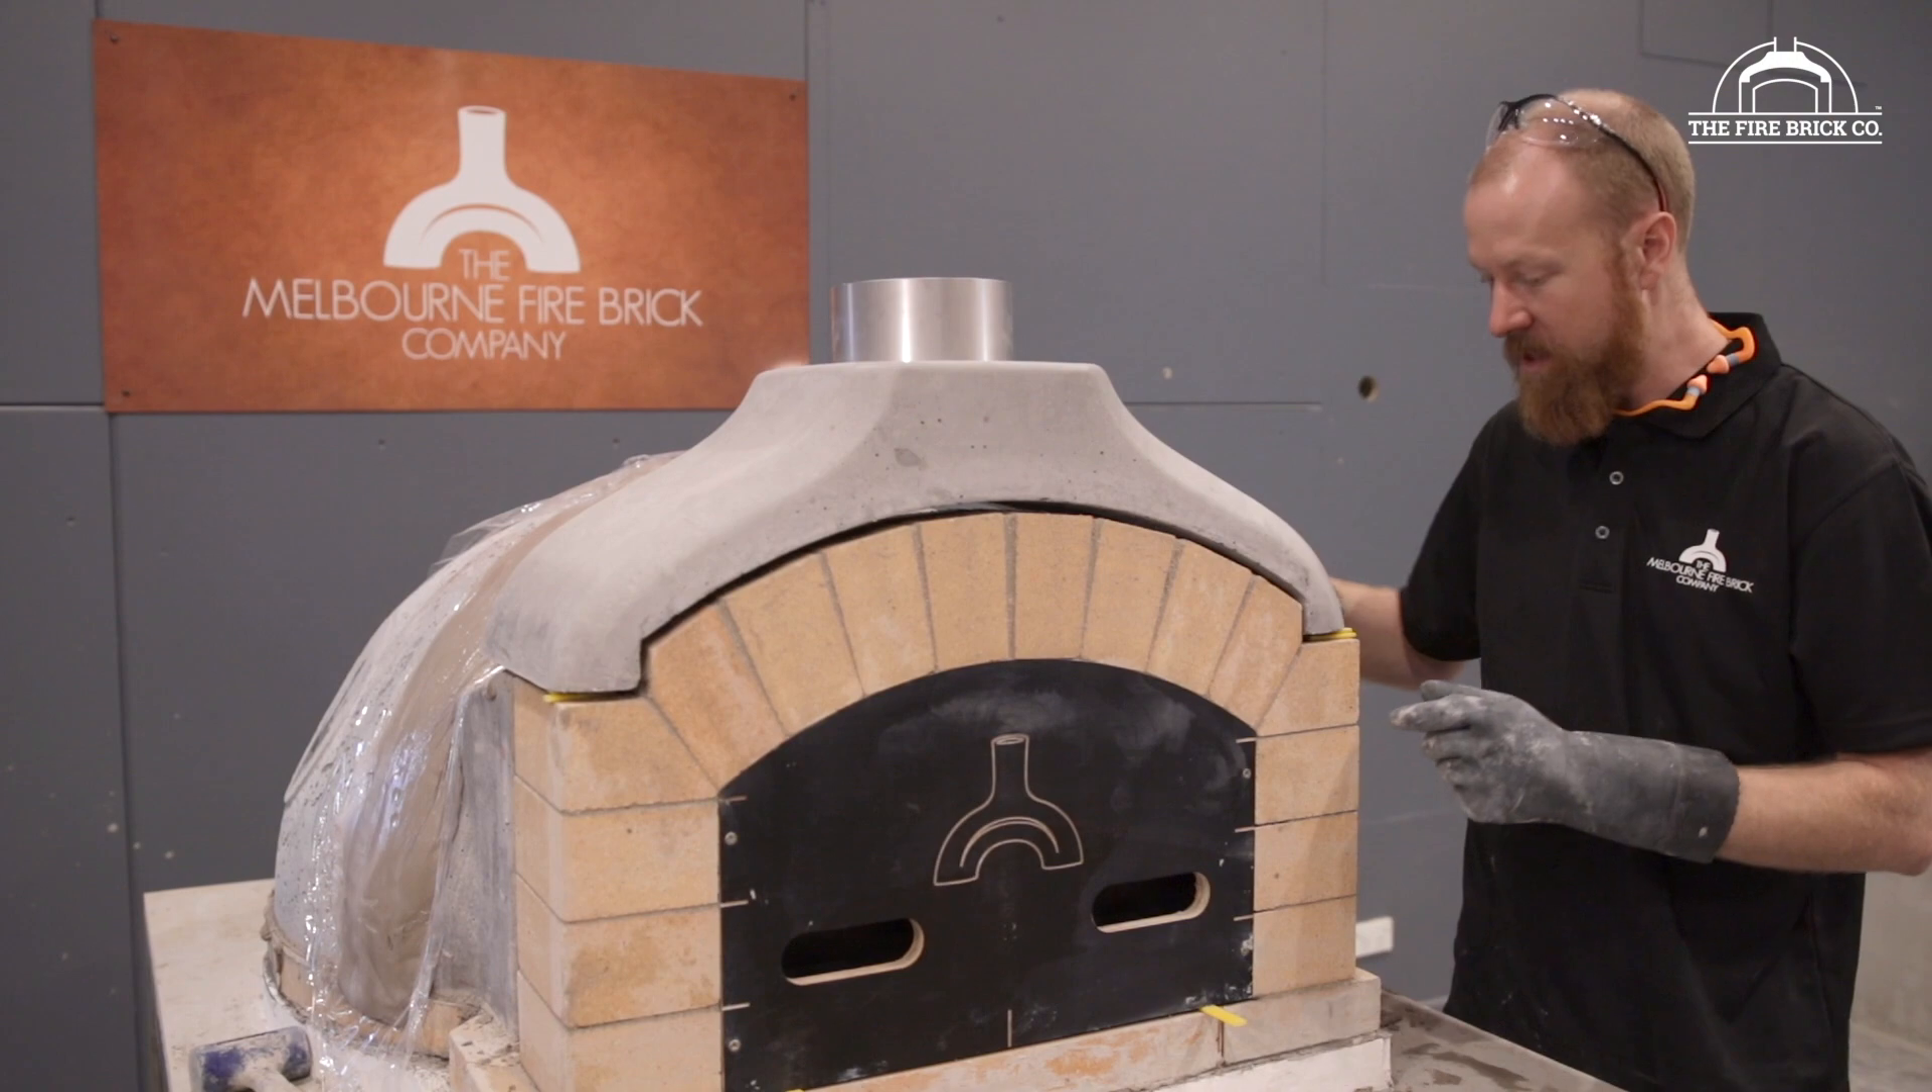So I'm looking at this and I can see I've got a nice, well, I've got quite a big gap across the top here.